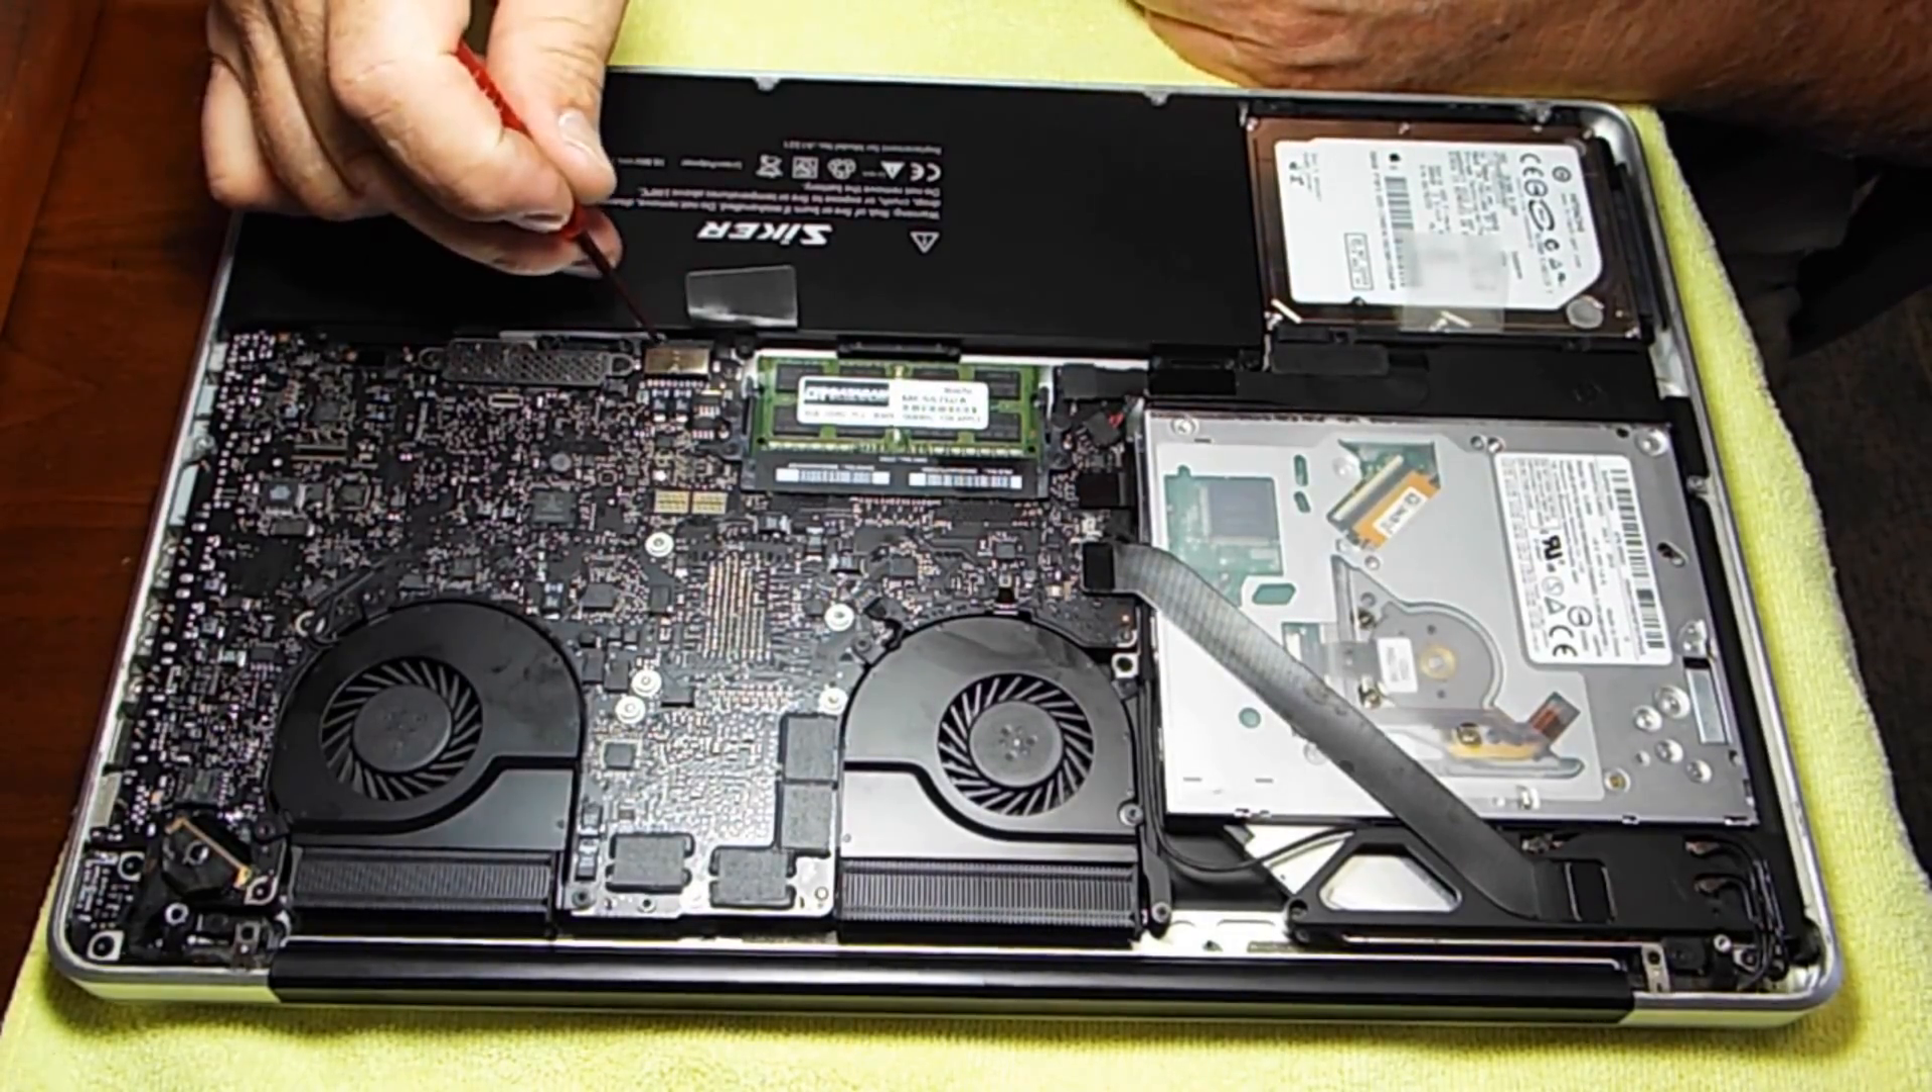Okay, we just set the battery, new battery in. Made the connection here.